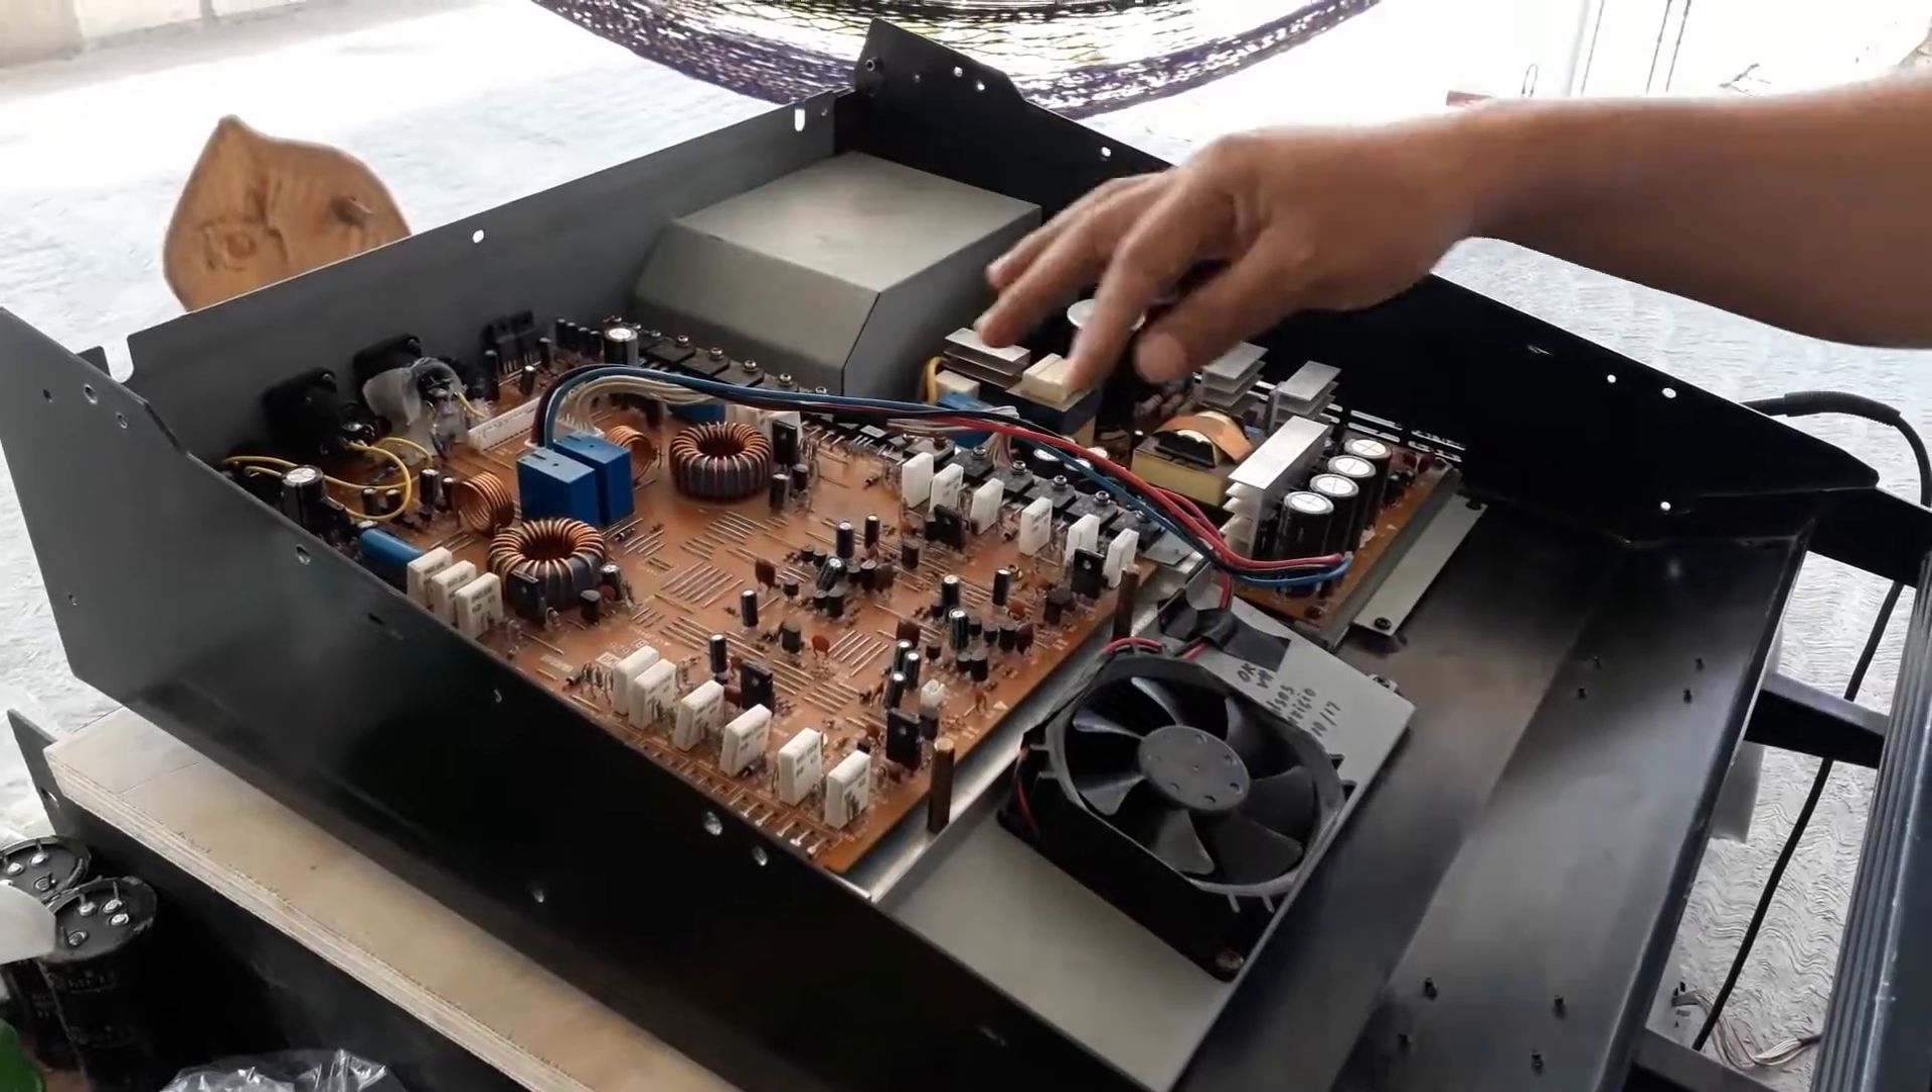Miren aquí ya armé la placa ya le conecté su cable todo.